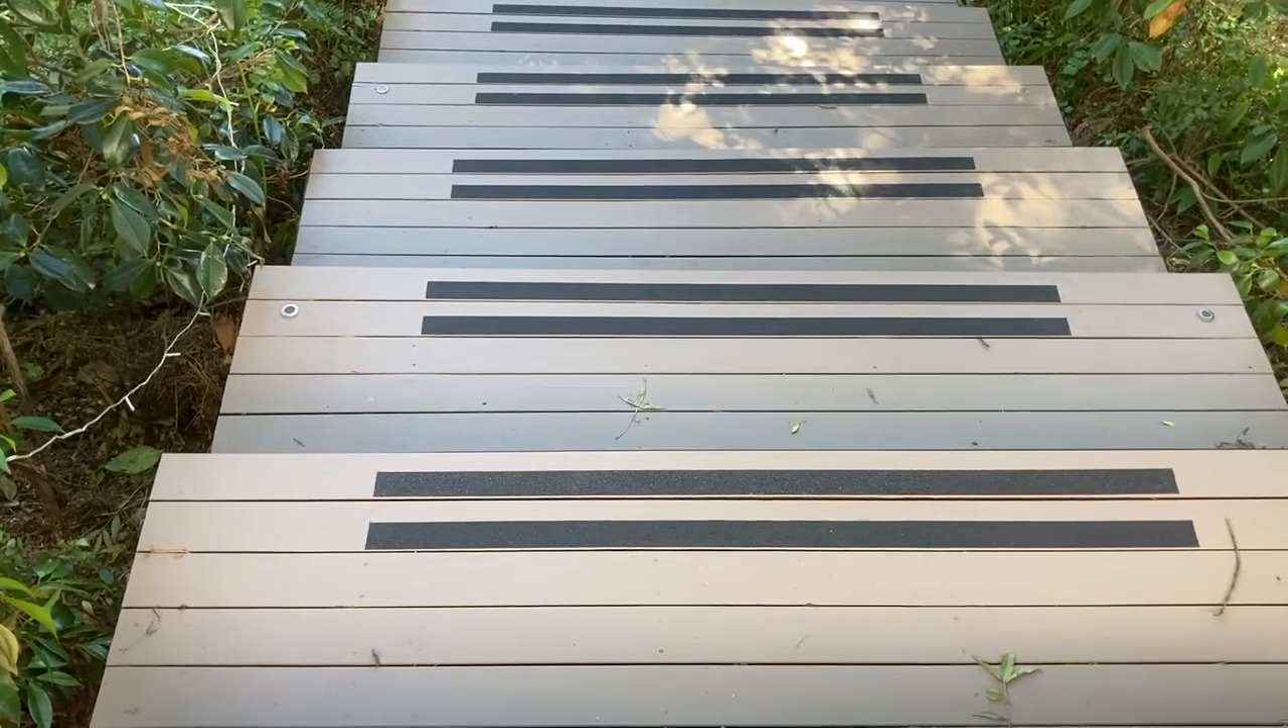So anyway, that's, uh, that's the anti-skid contact tape that has been fitted to the stairs to prevent any slipping on wet days or when the stairs become wet.